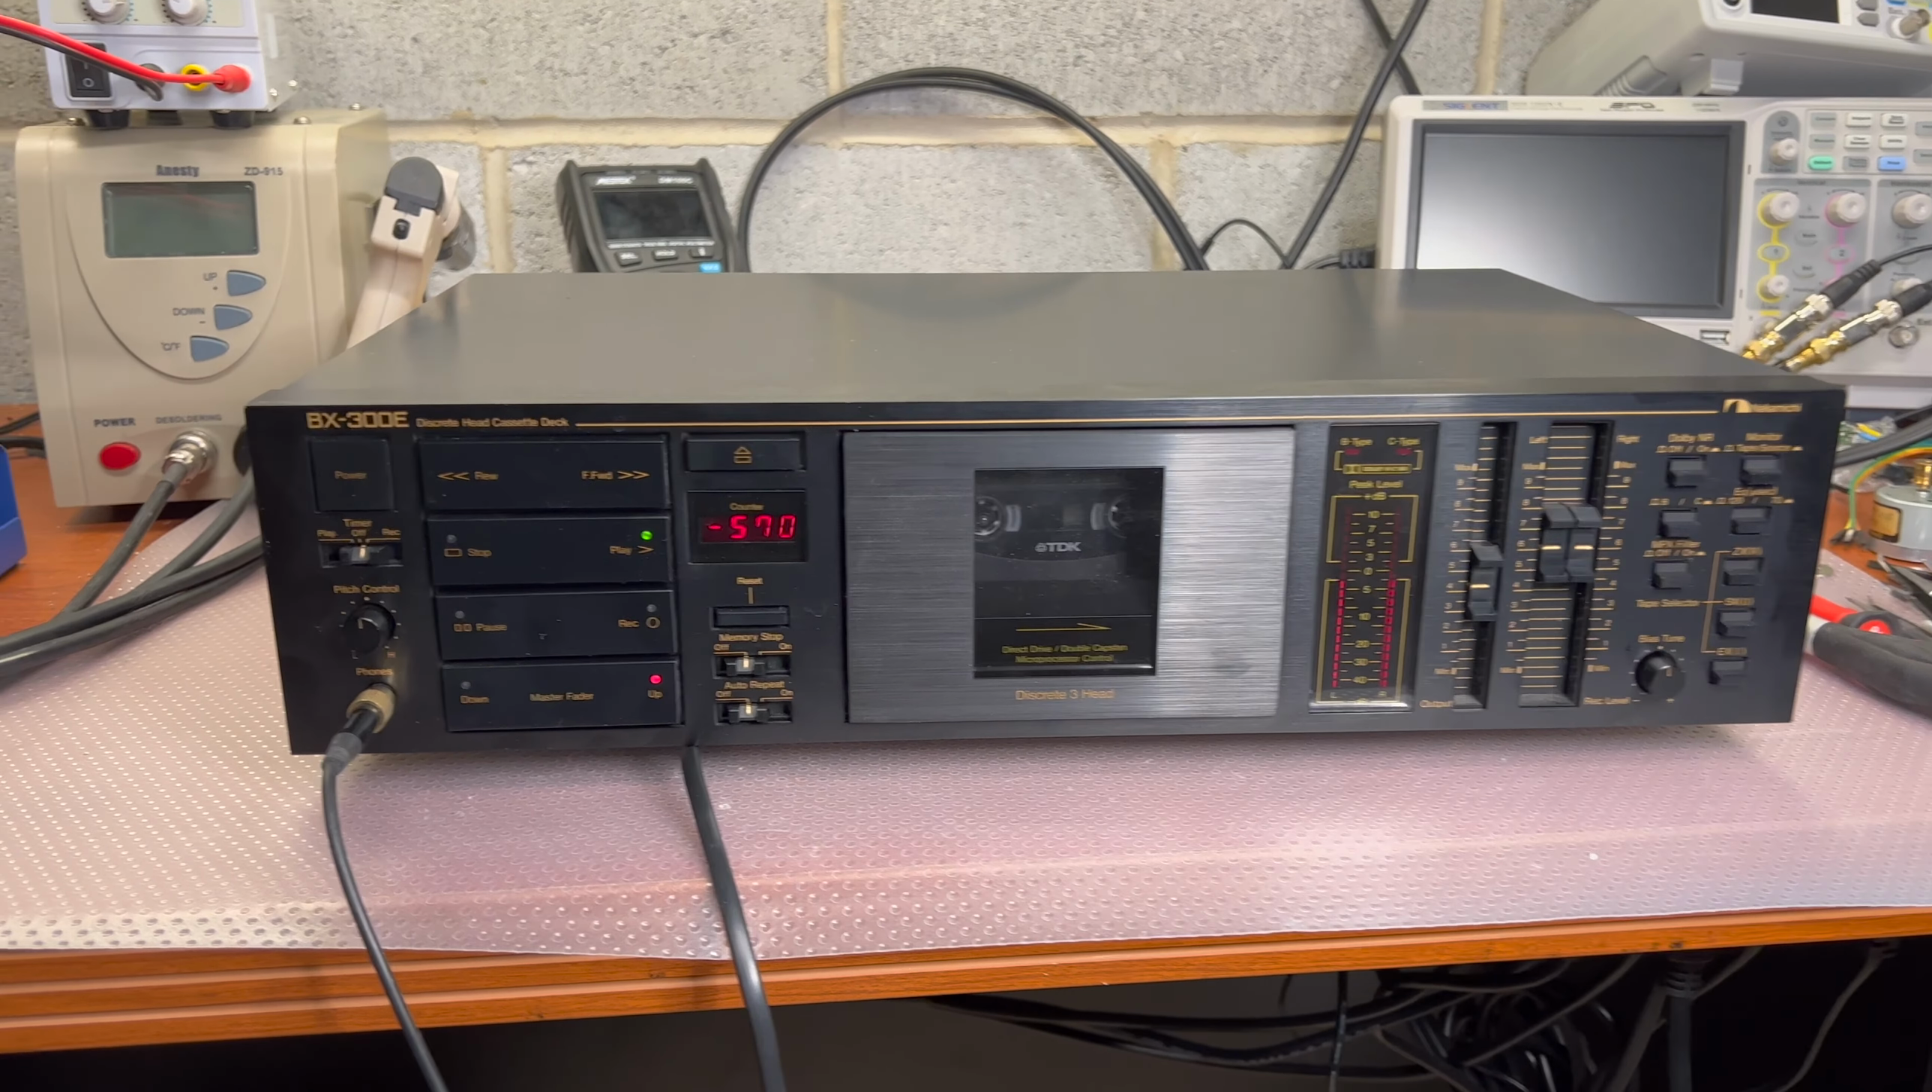Hey guys and now this deck is fully assembled.